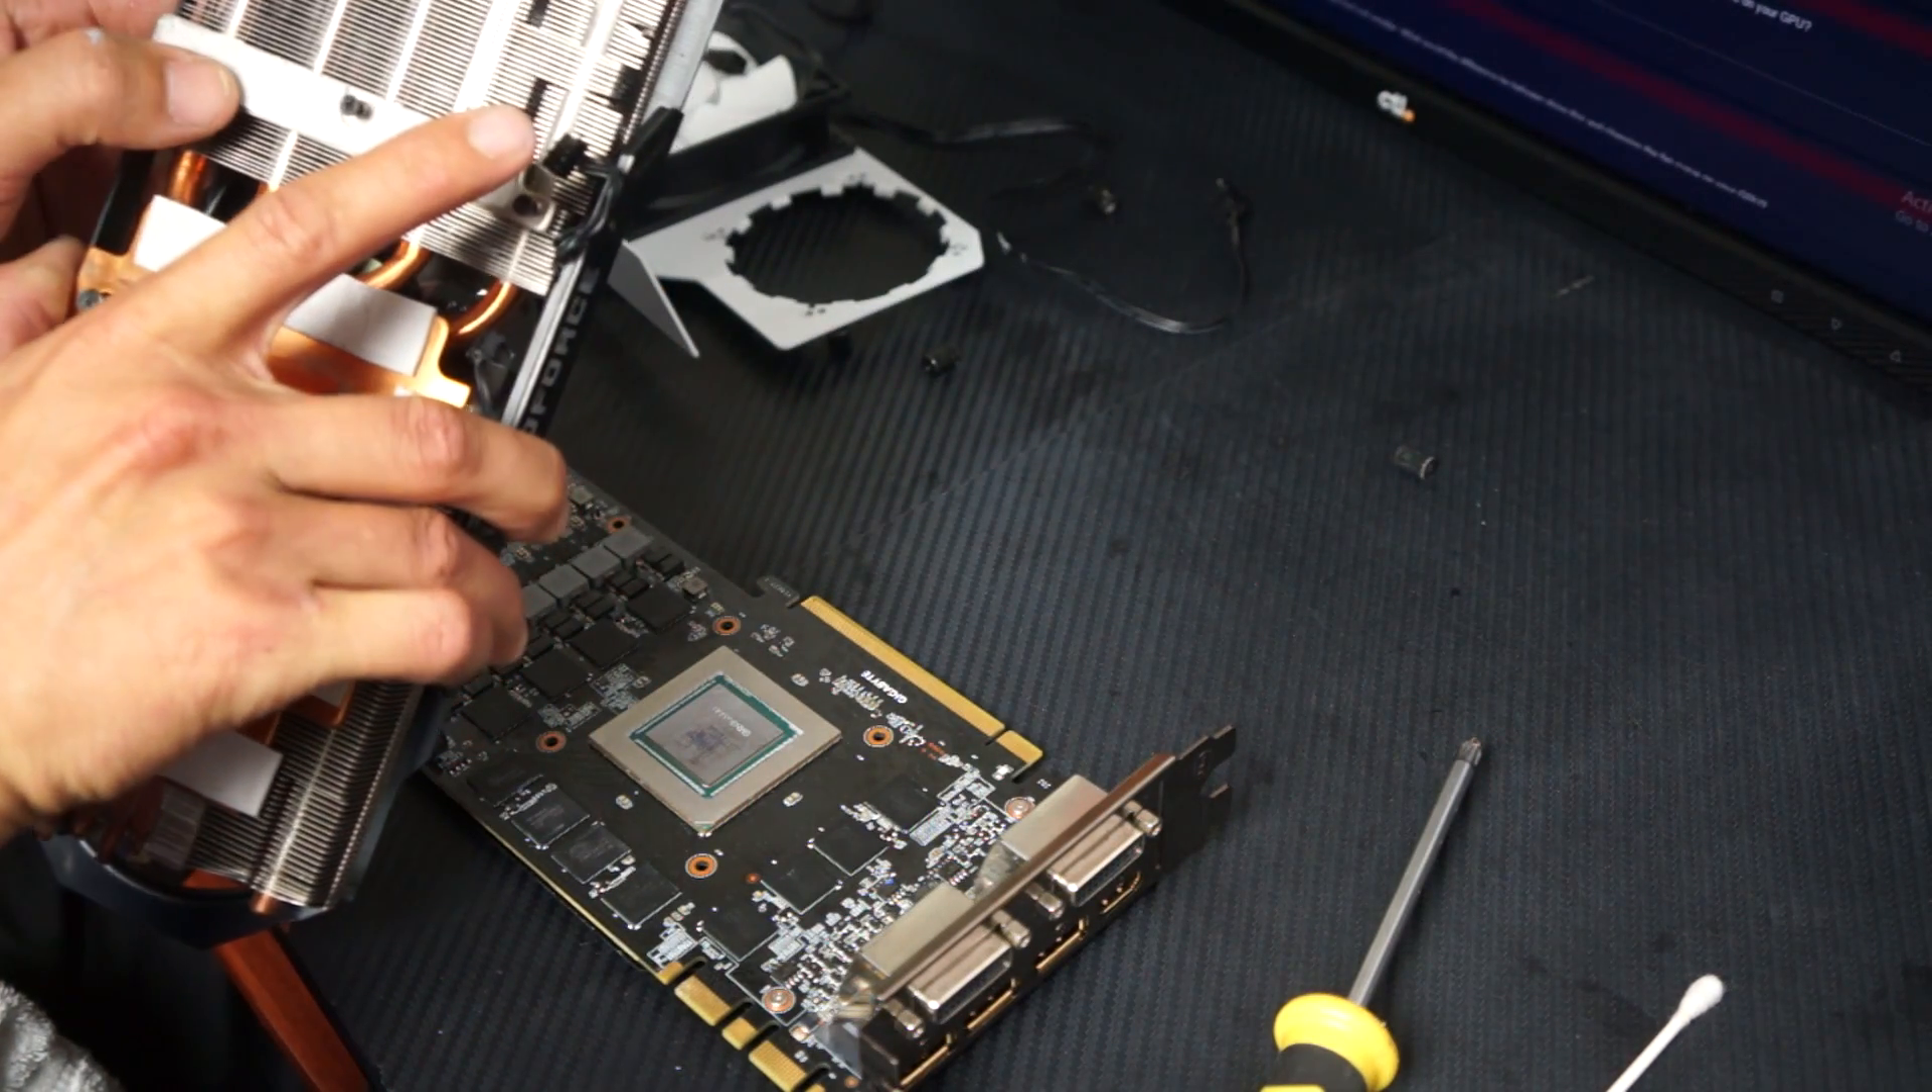So I've already gotten the cooler taken off as you can see.